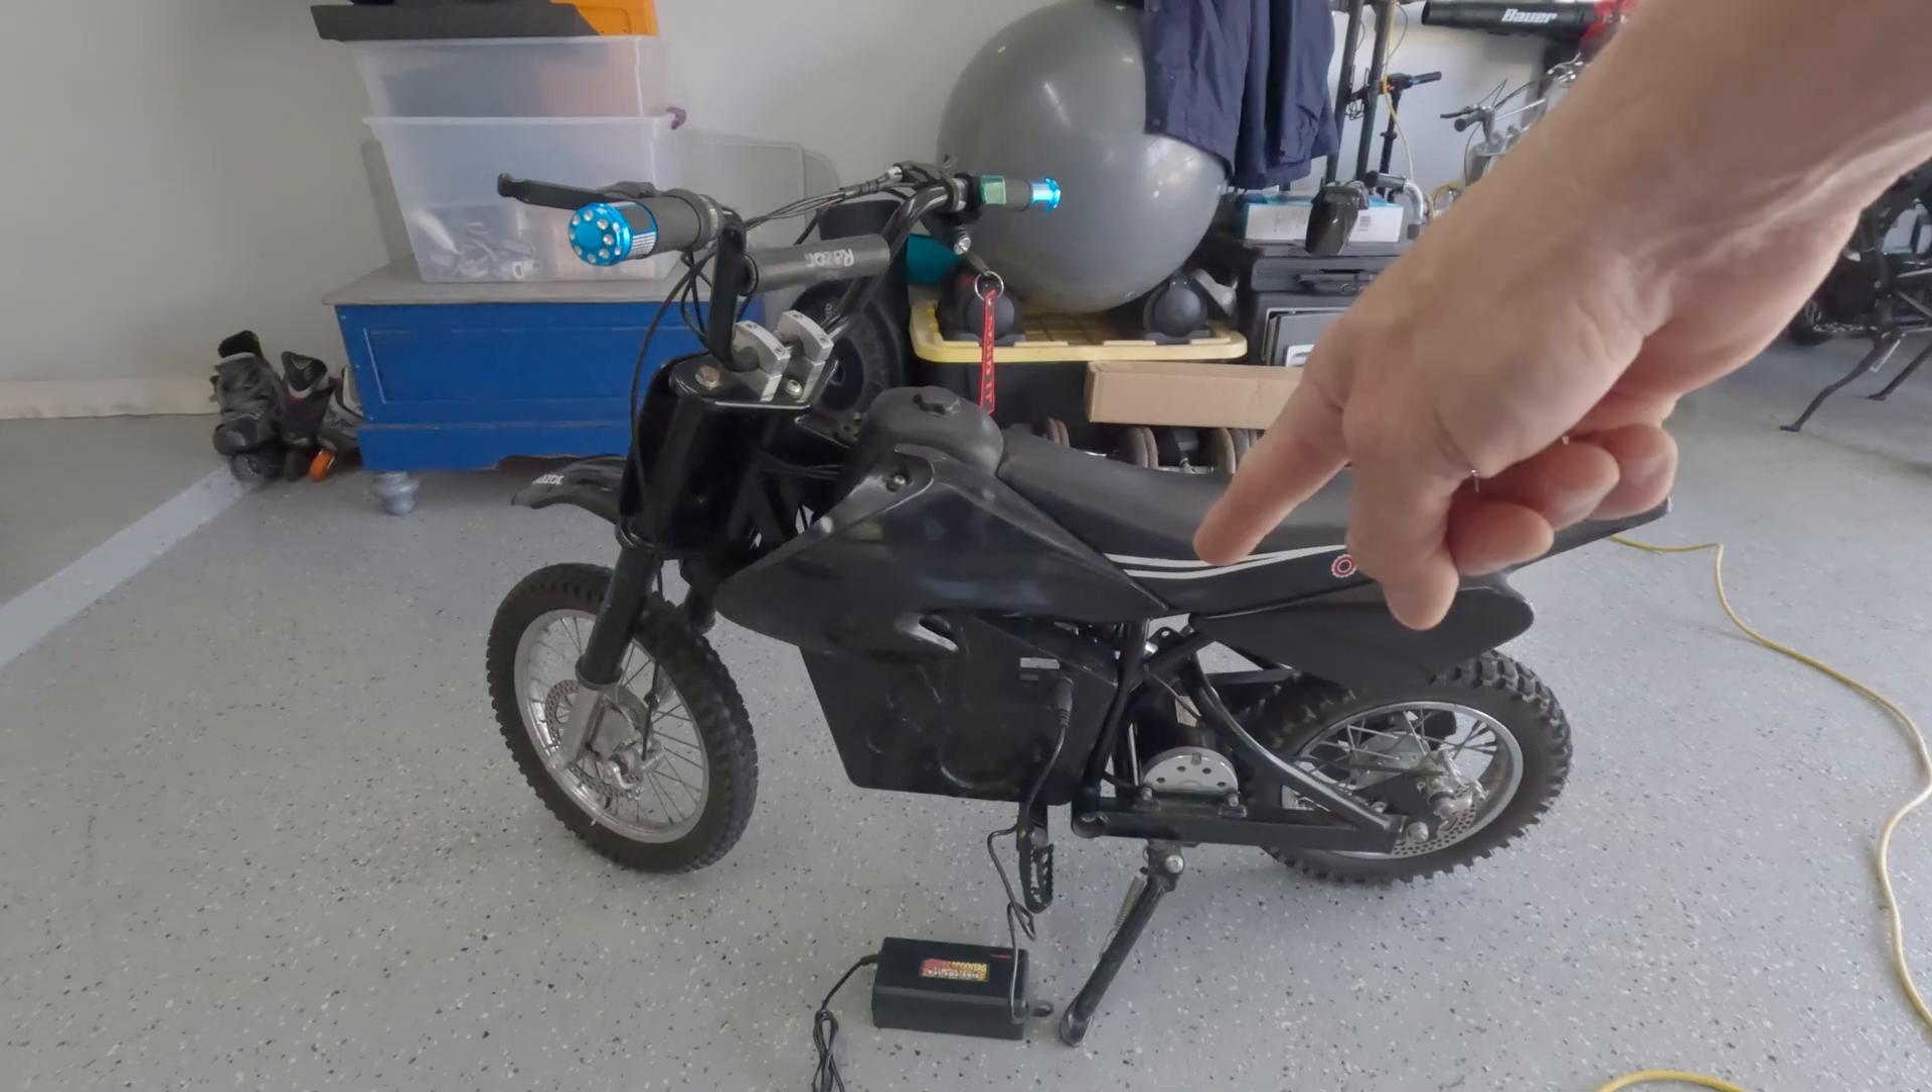We got the plastic back on.